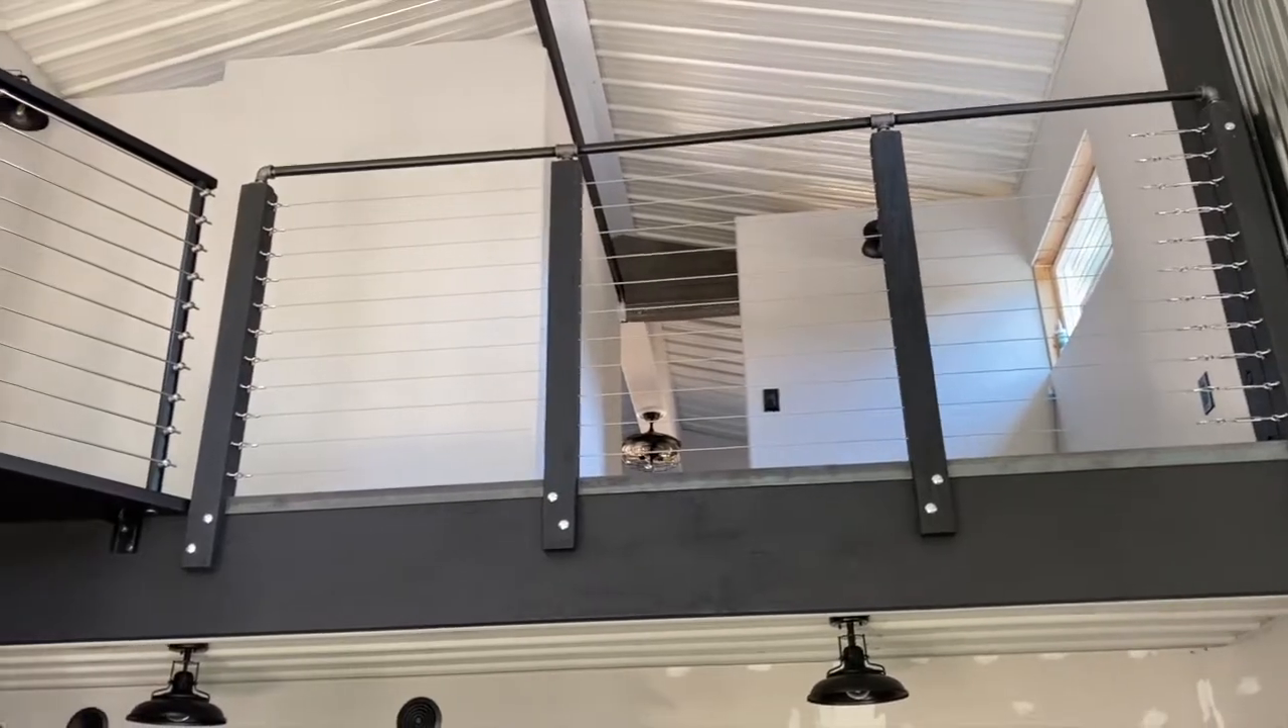We got the ceilings in. All the ceilings are in.